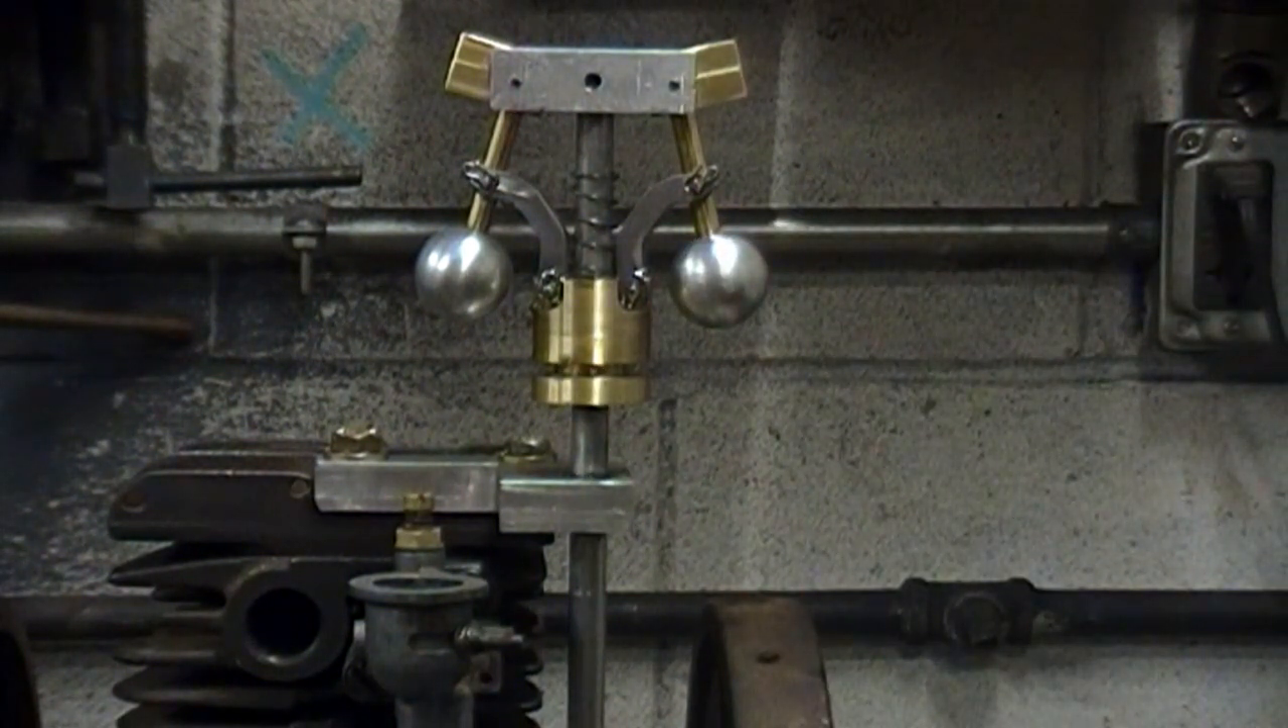You see right there, I've got the links in Which are these curved pieces right here They're all pinned in And it operates quite well.